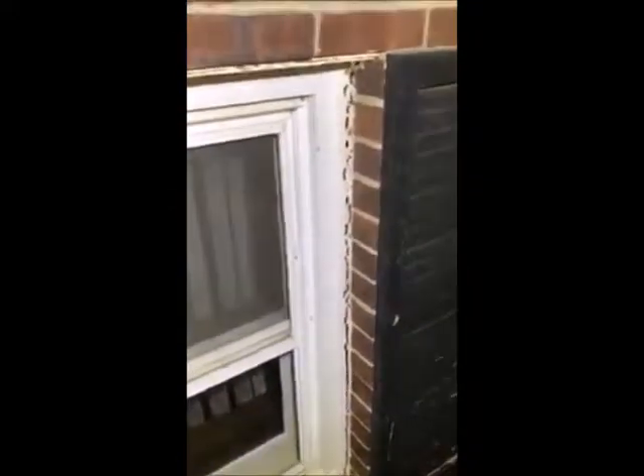We can see how there's a slight separation between the window and the brick veneer.